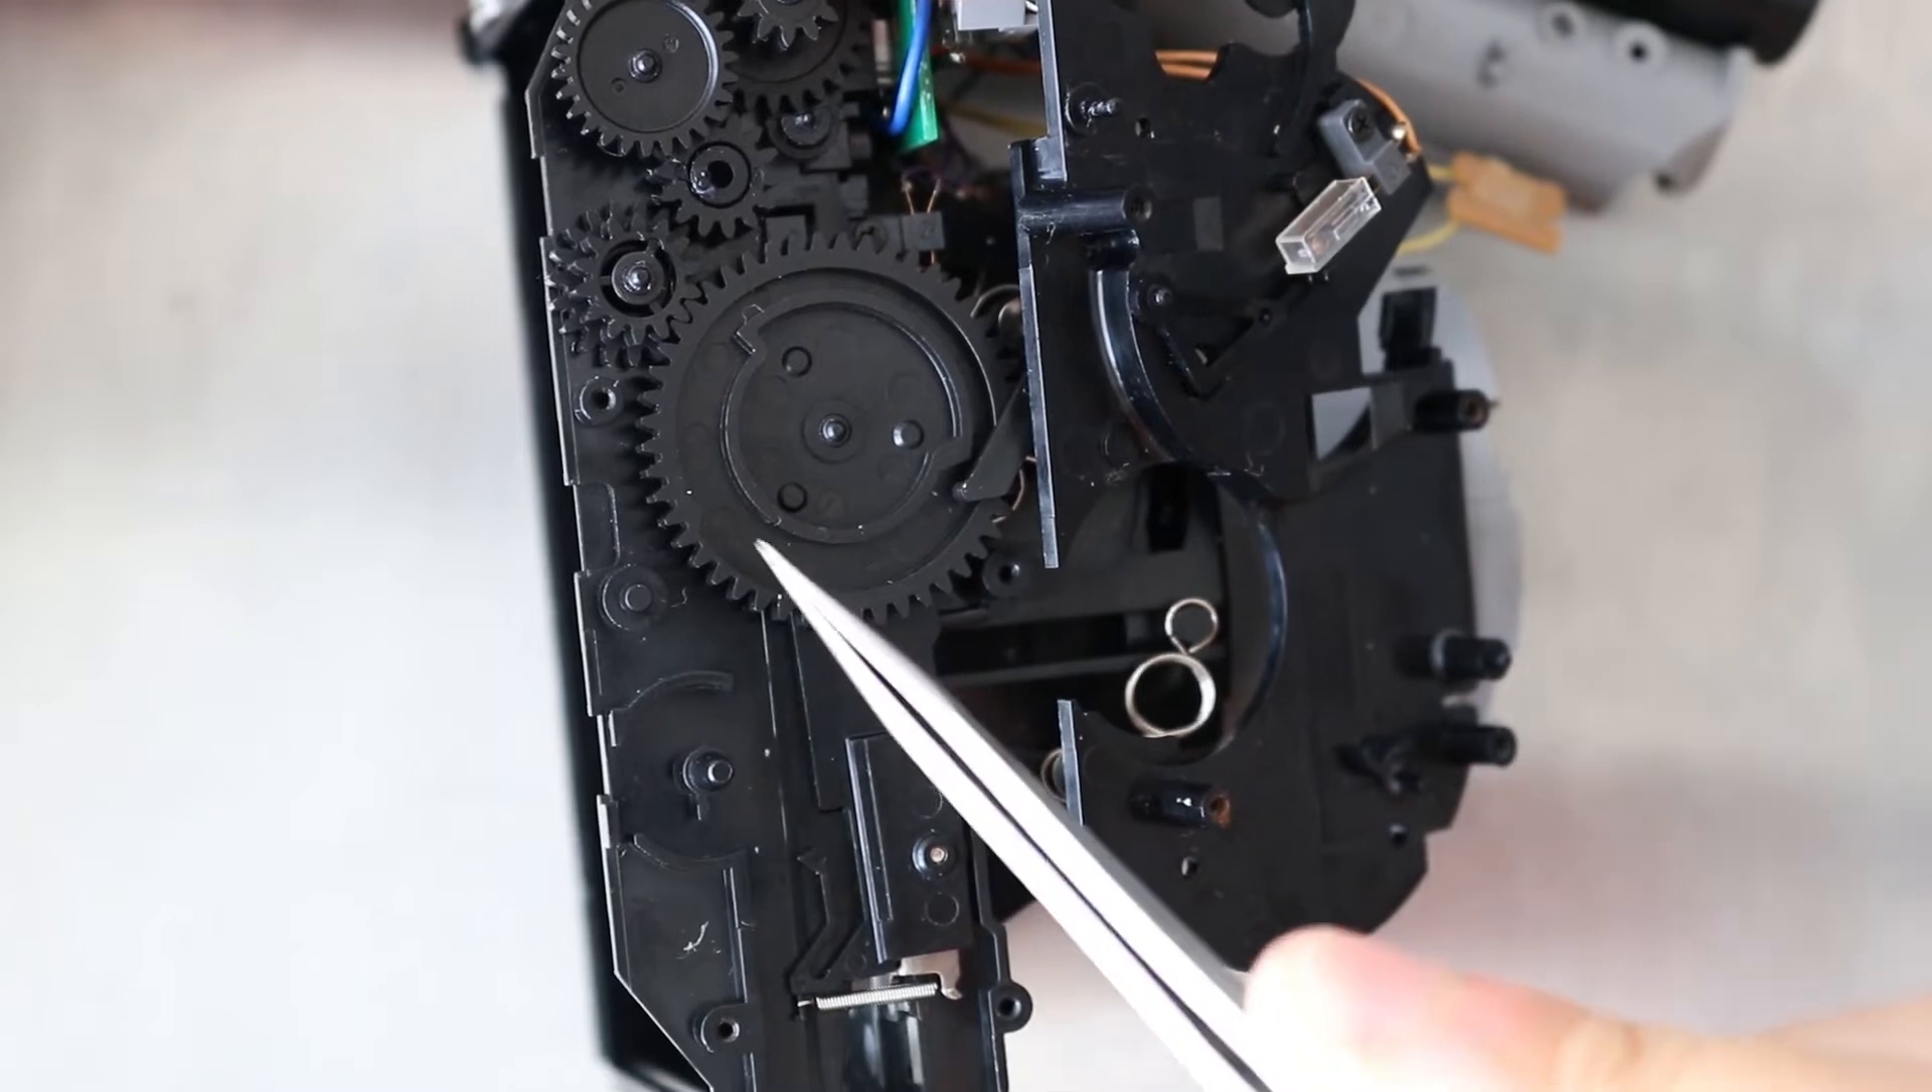I've now put the gear back into position.